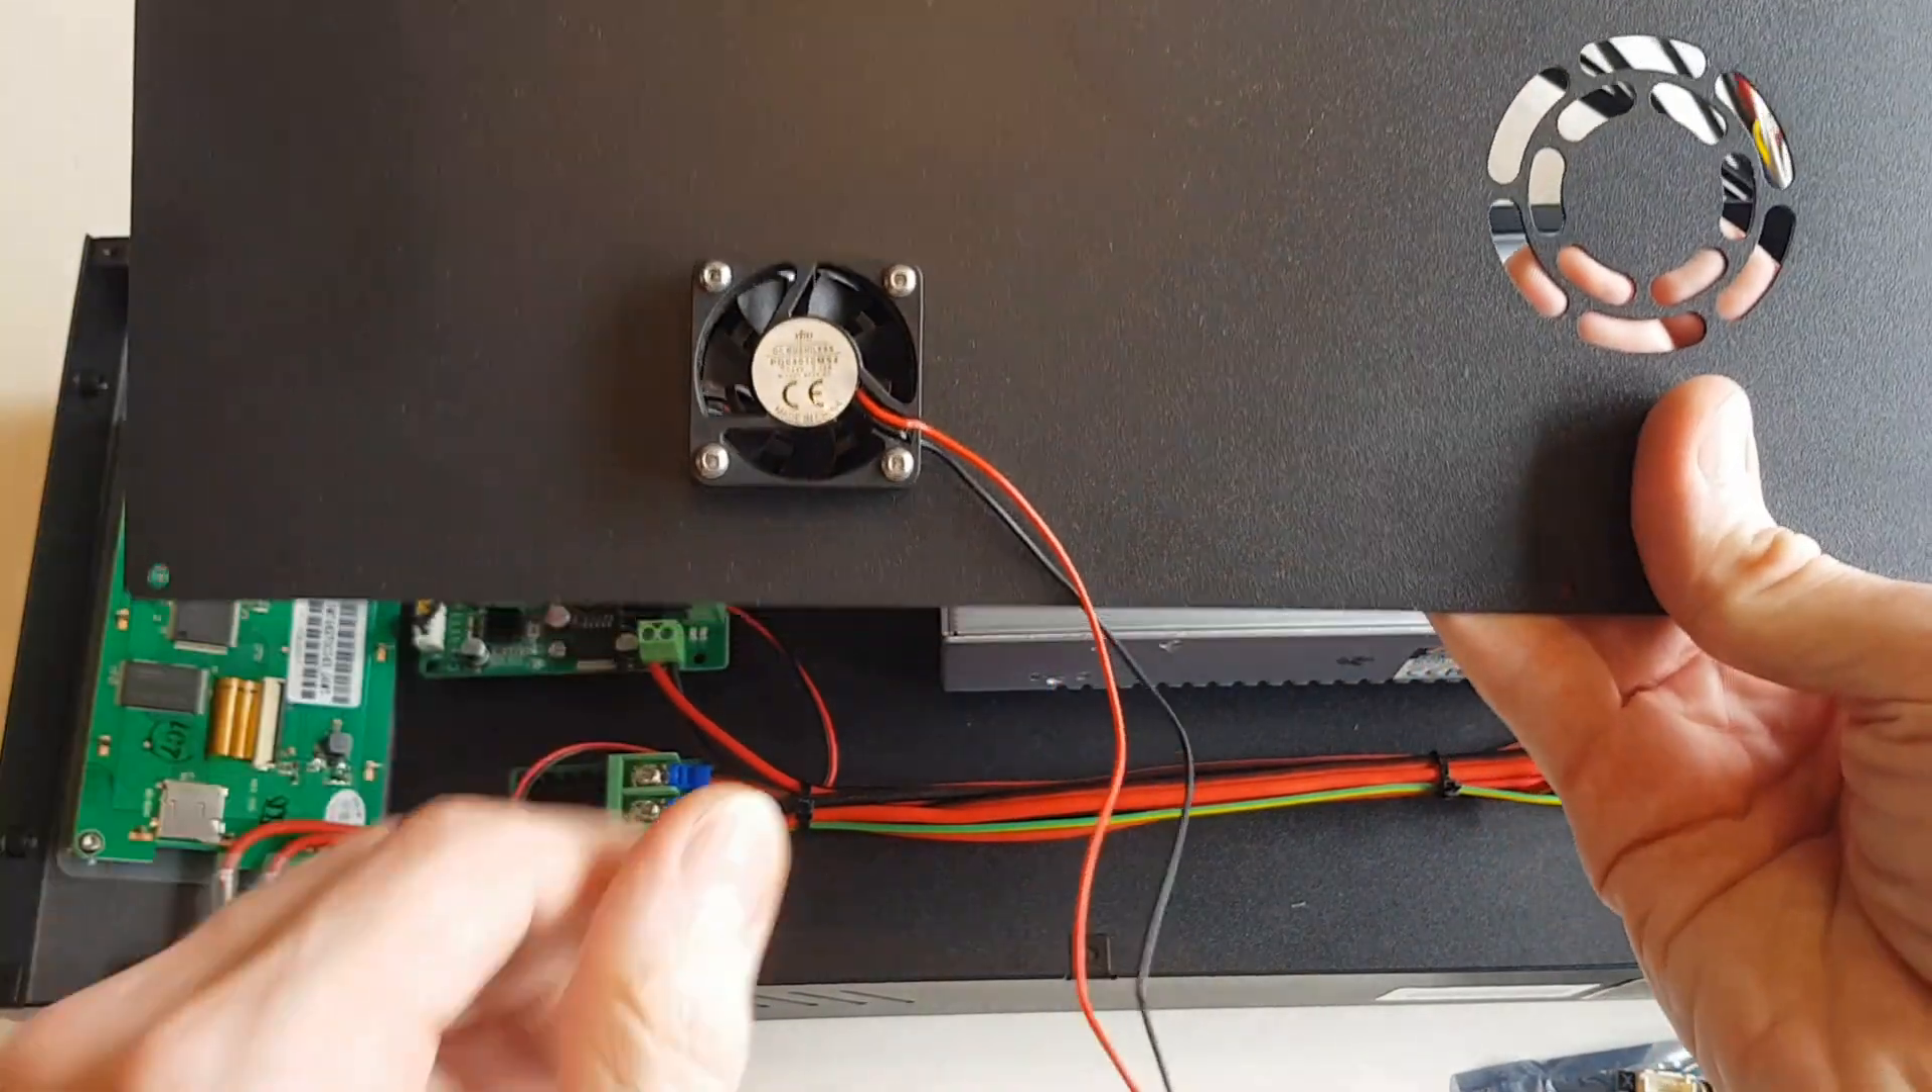Right so here are the main electronics of the printer and obviously I've taken the panel off and you just need to be careful when you're removing this that you just disconnect the fan.